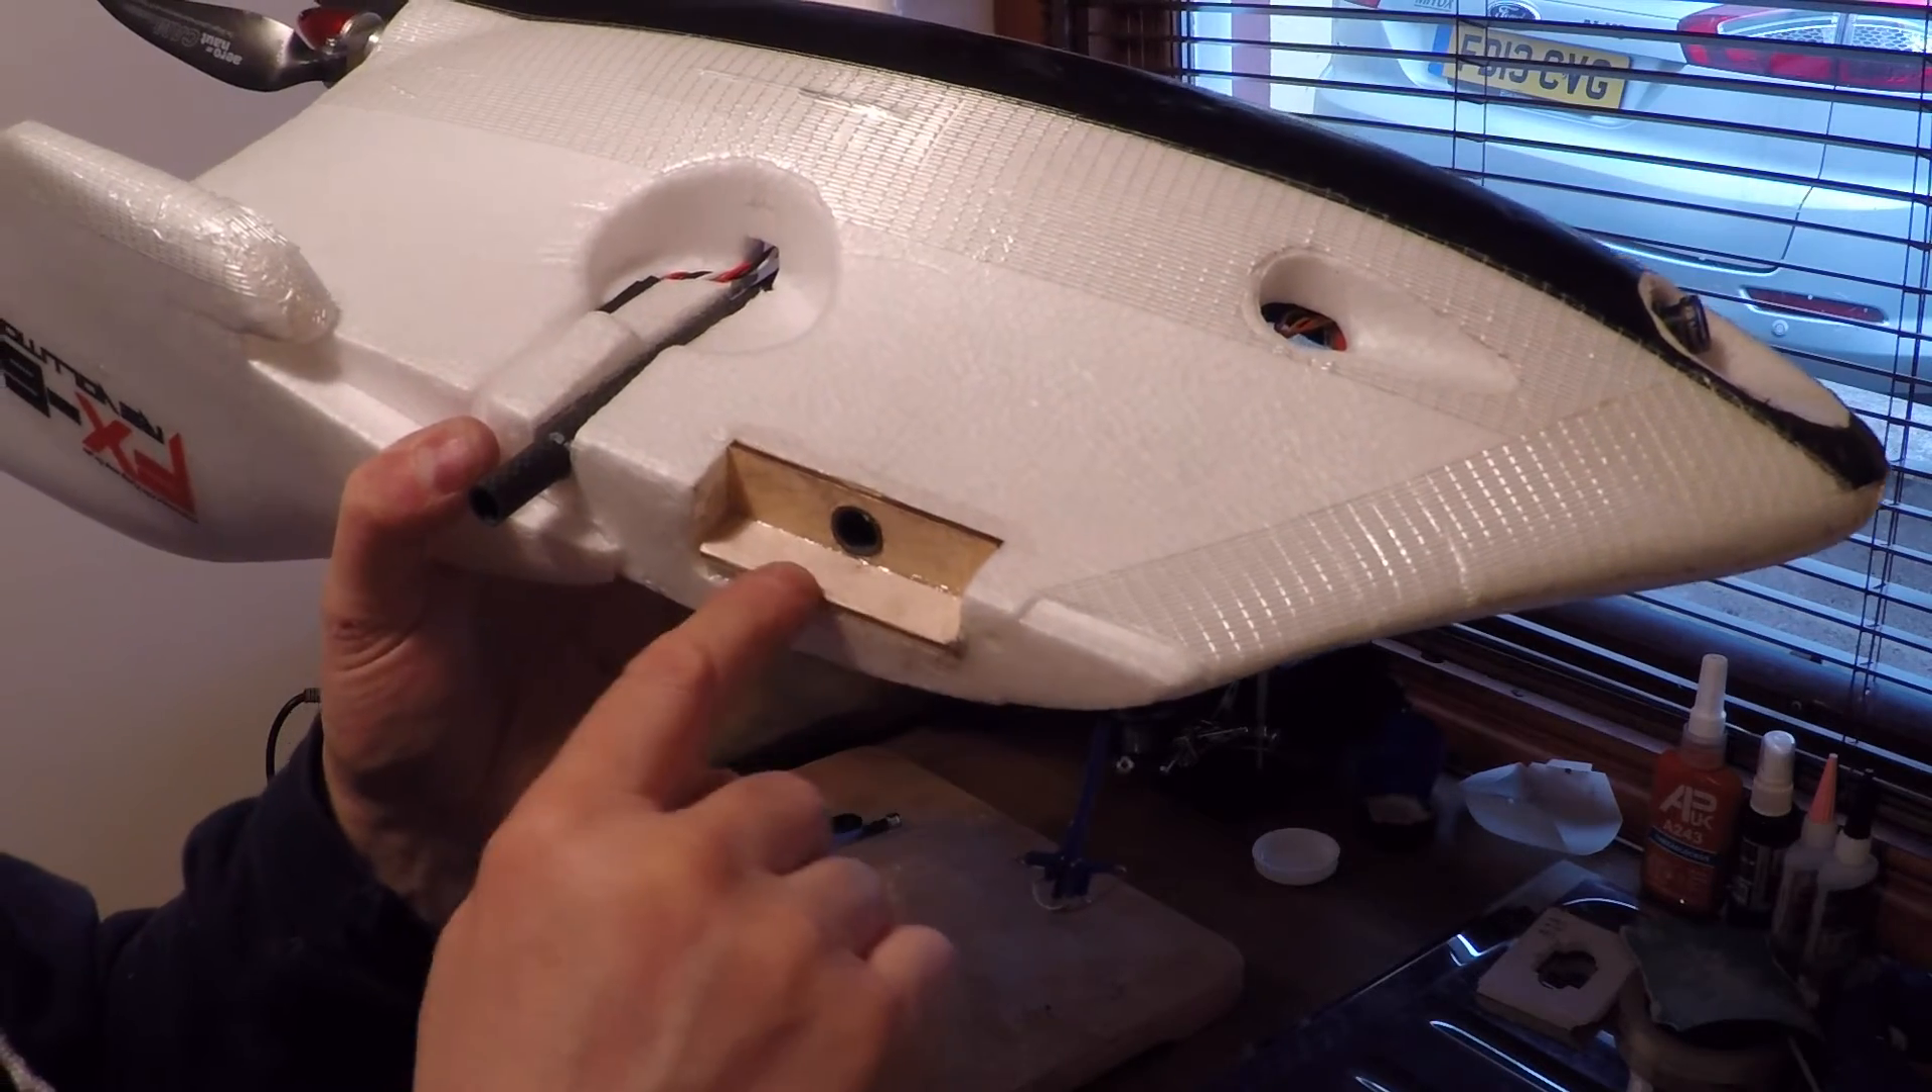As you can see, I've now added the piece of ply at the back around the tube that's glued in there.